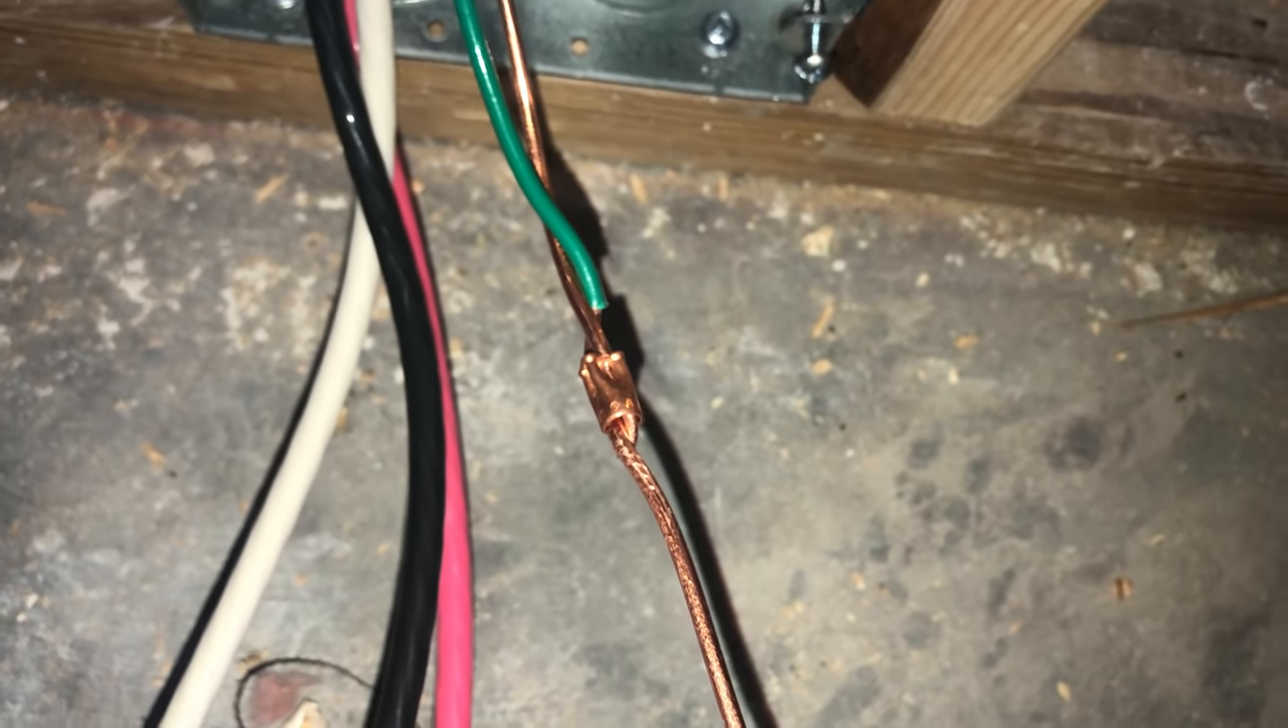The ground is bonded to the box with a jumper and i used a crimp connector to connect the two wires.